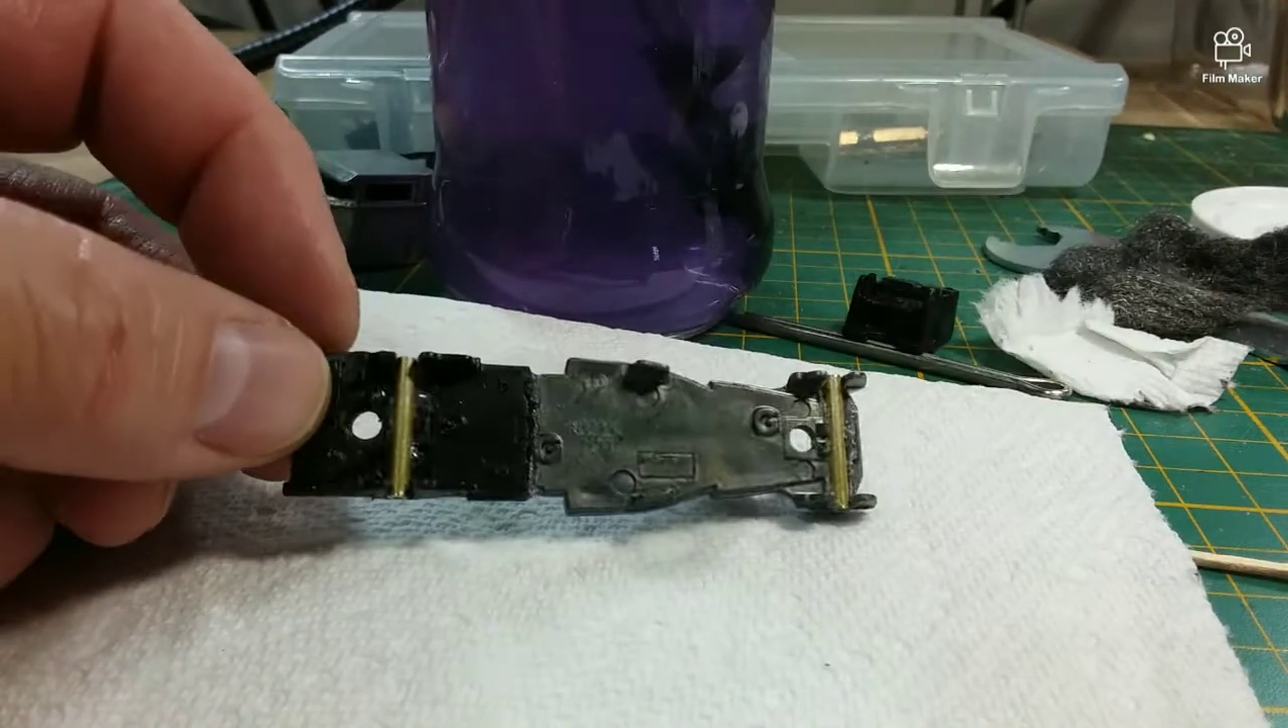Well, looks like we have the axle tubes inside our chassis here.